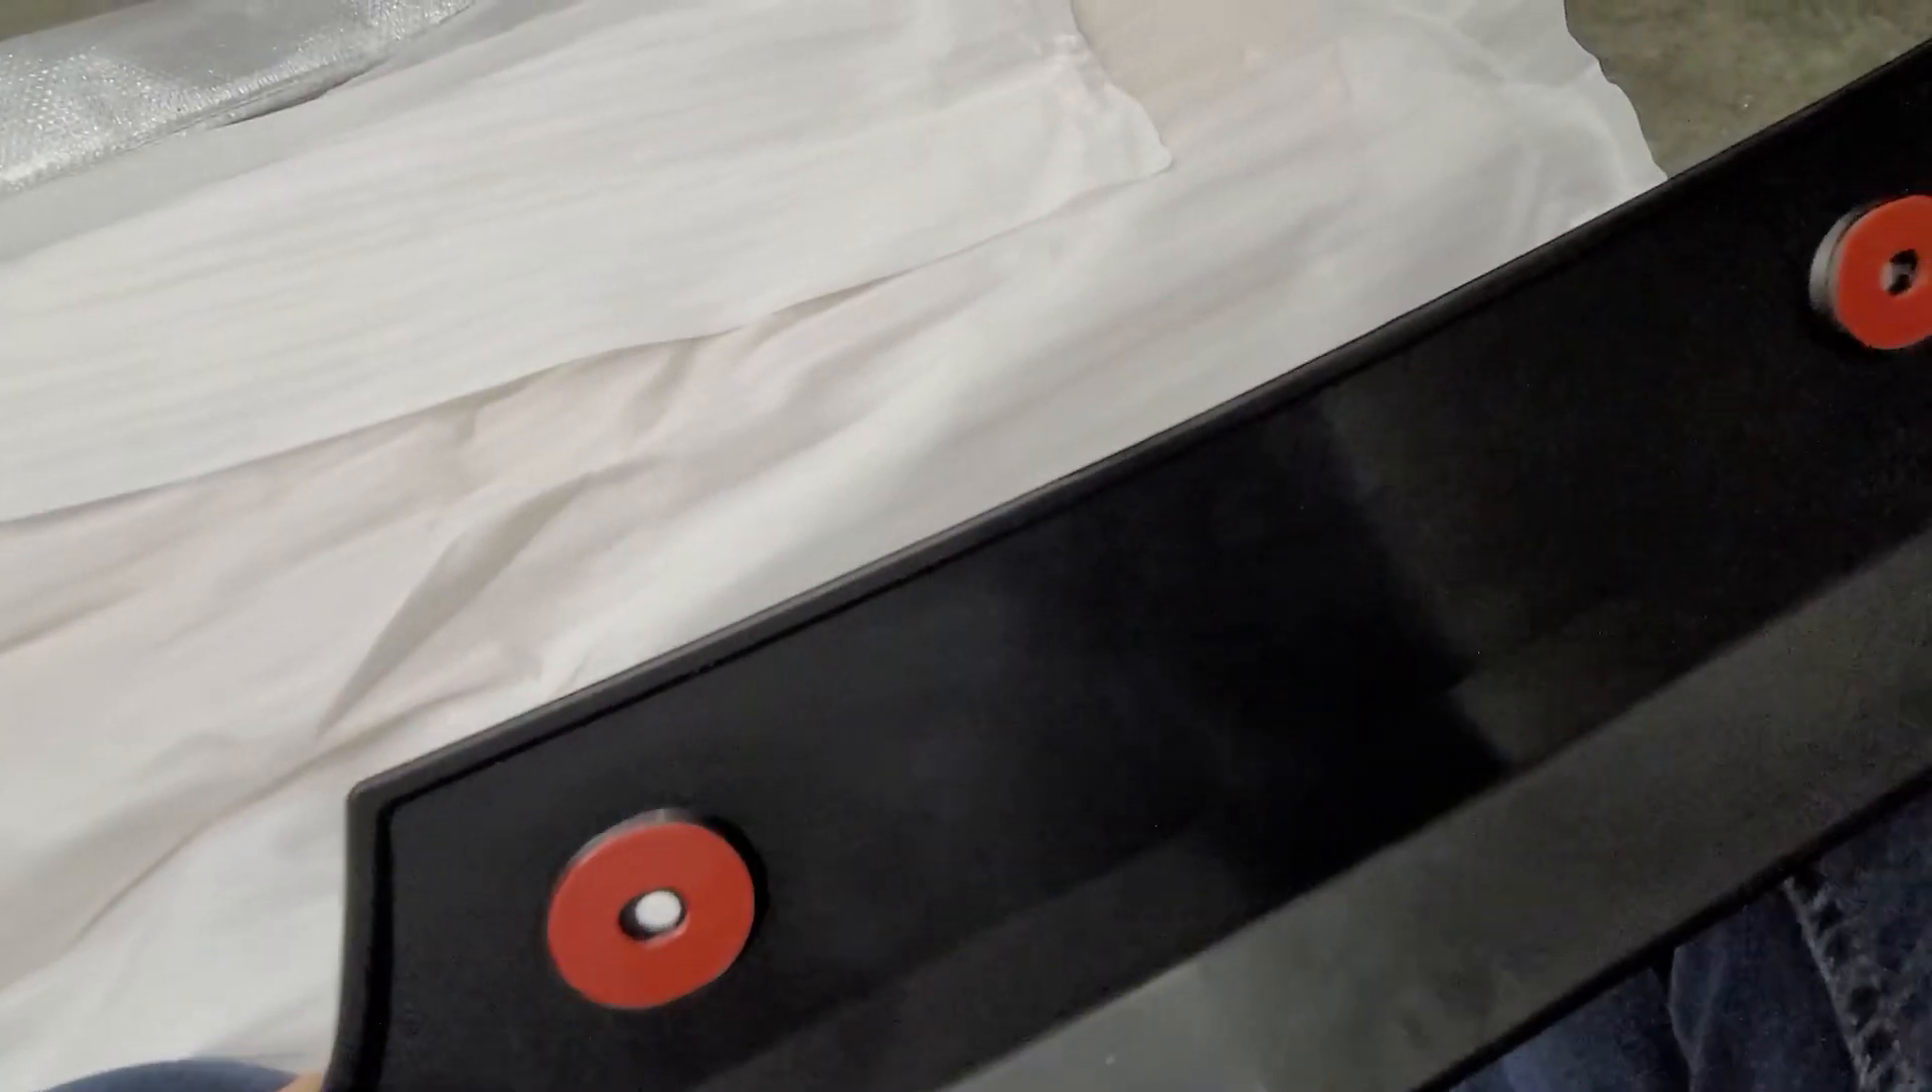All right we got the 3m adhesive on and the winglet prepped so now we'll go to the spoiler.